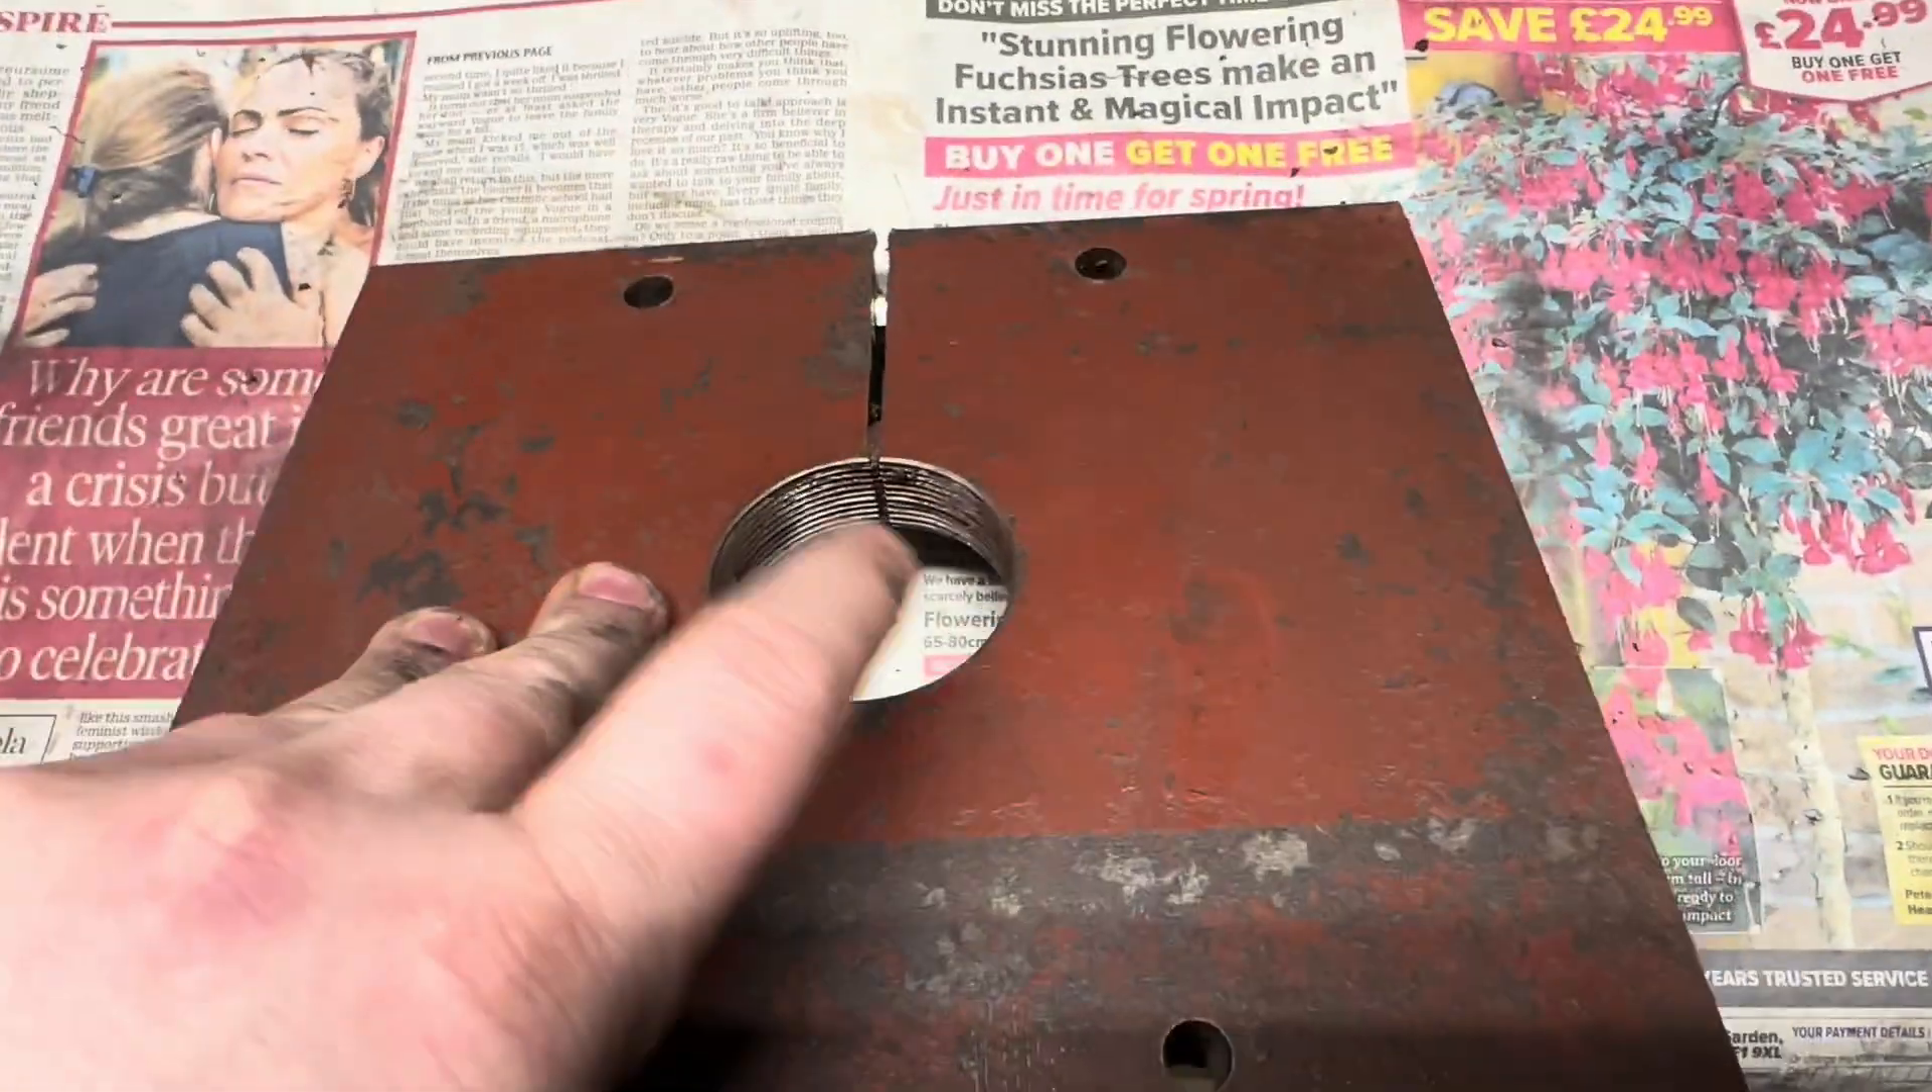Okay, so we have the ram plate off. I've removed the ram. You can see the thread in the middle.